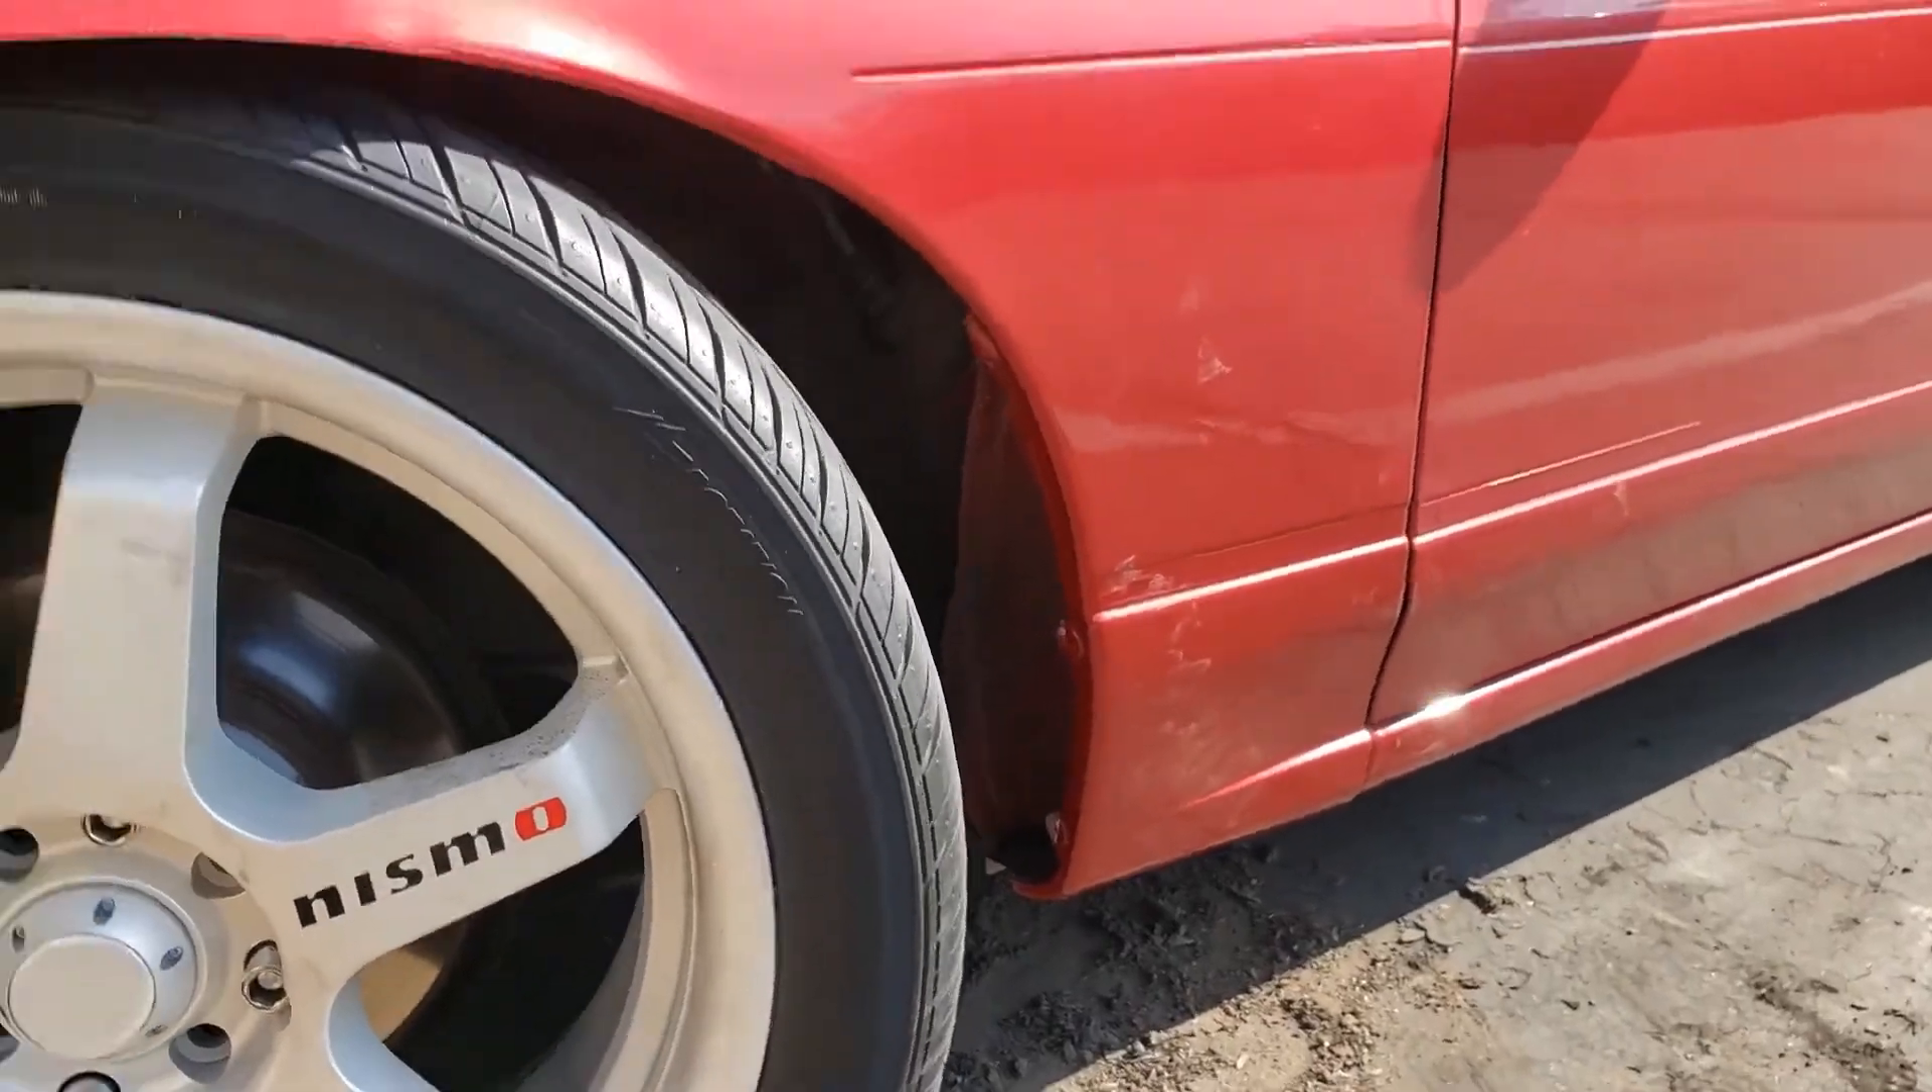All right so we finally got the fender on.